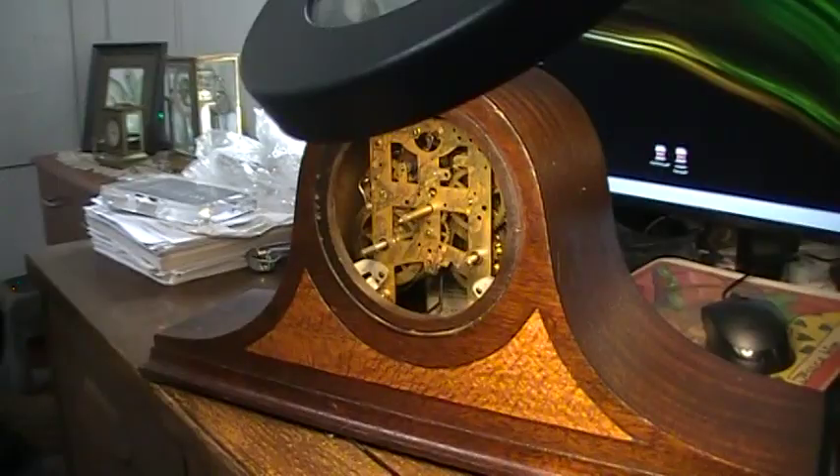I took the dial off. There were just some screws holding the dial on.